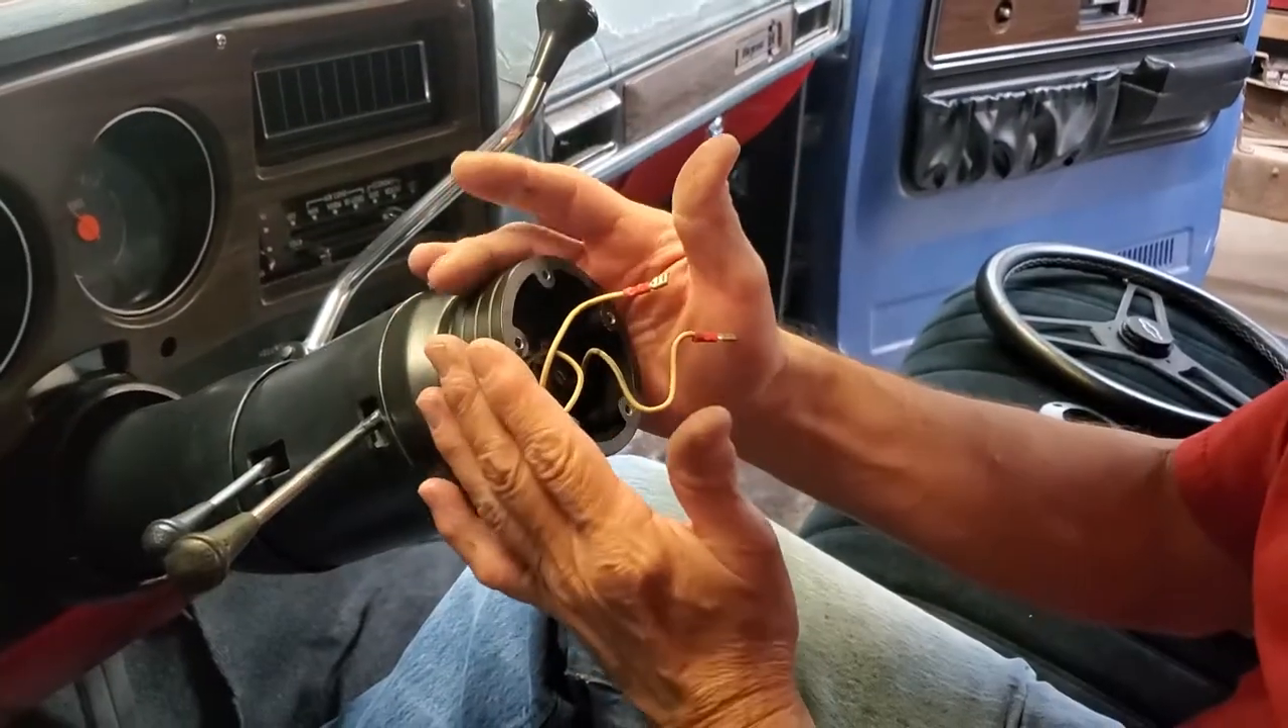And the steering wheel itself is removed from the car.